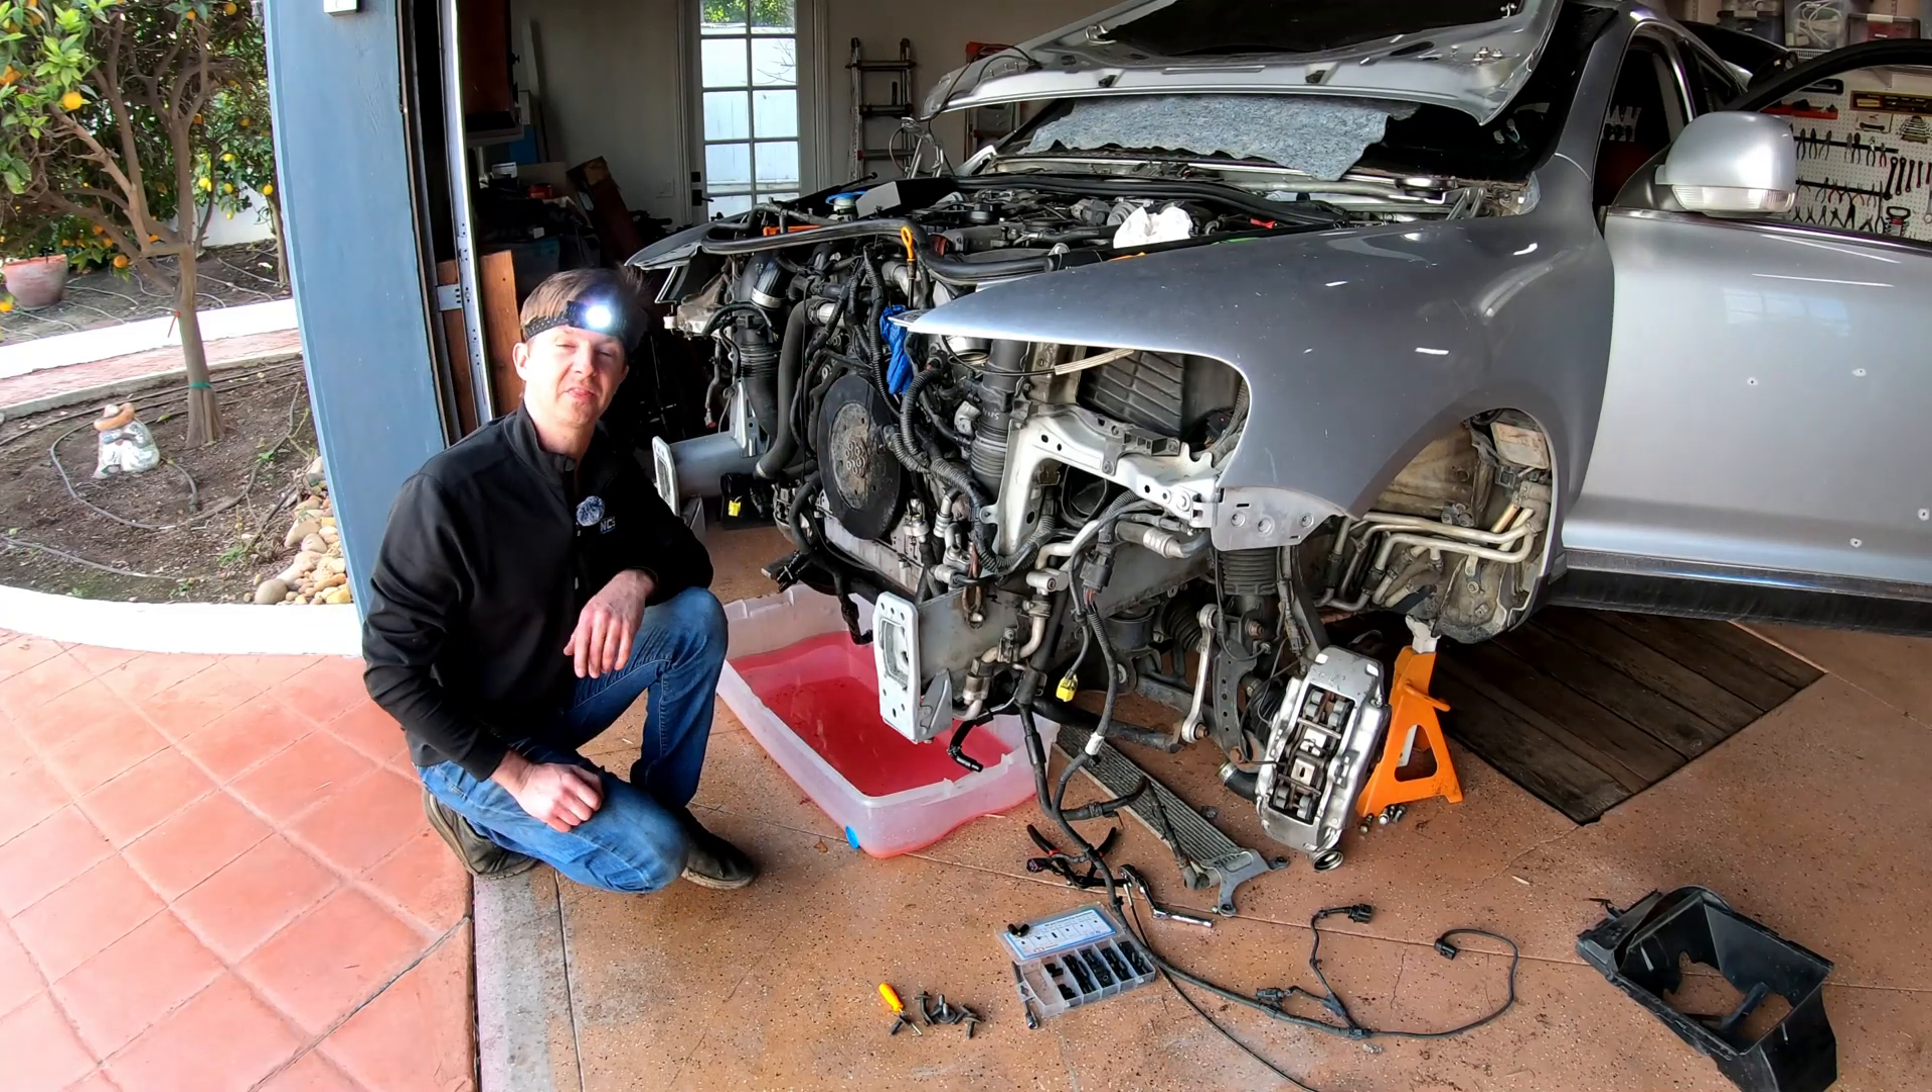We got the front clip off.